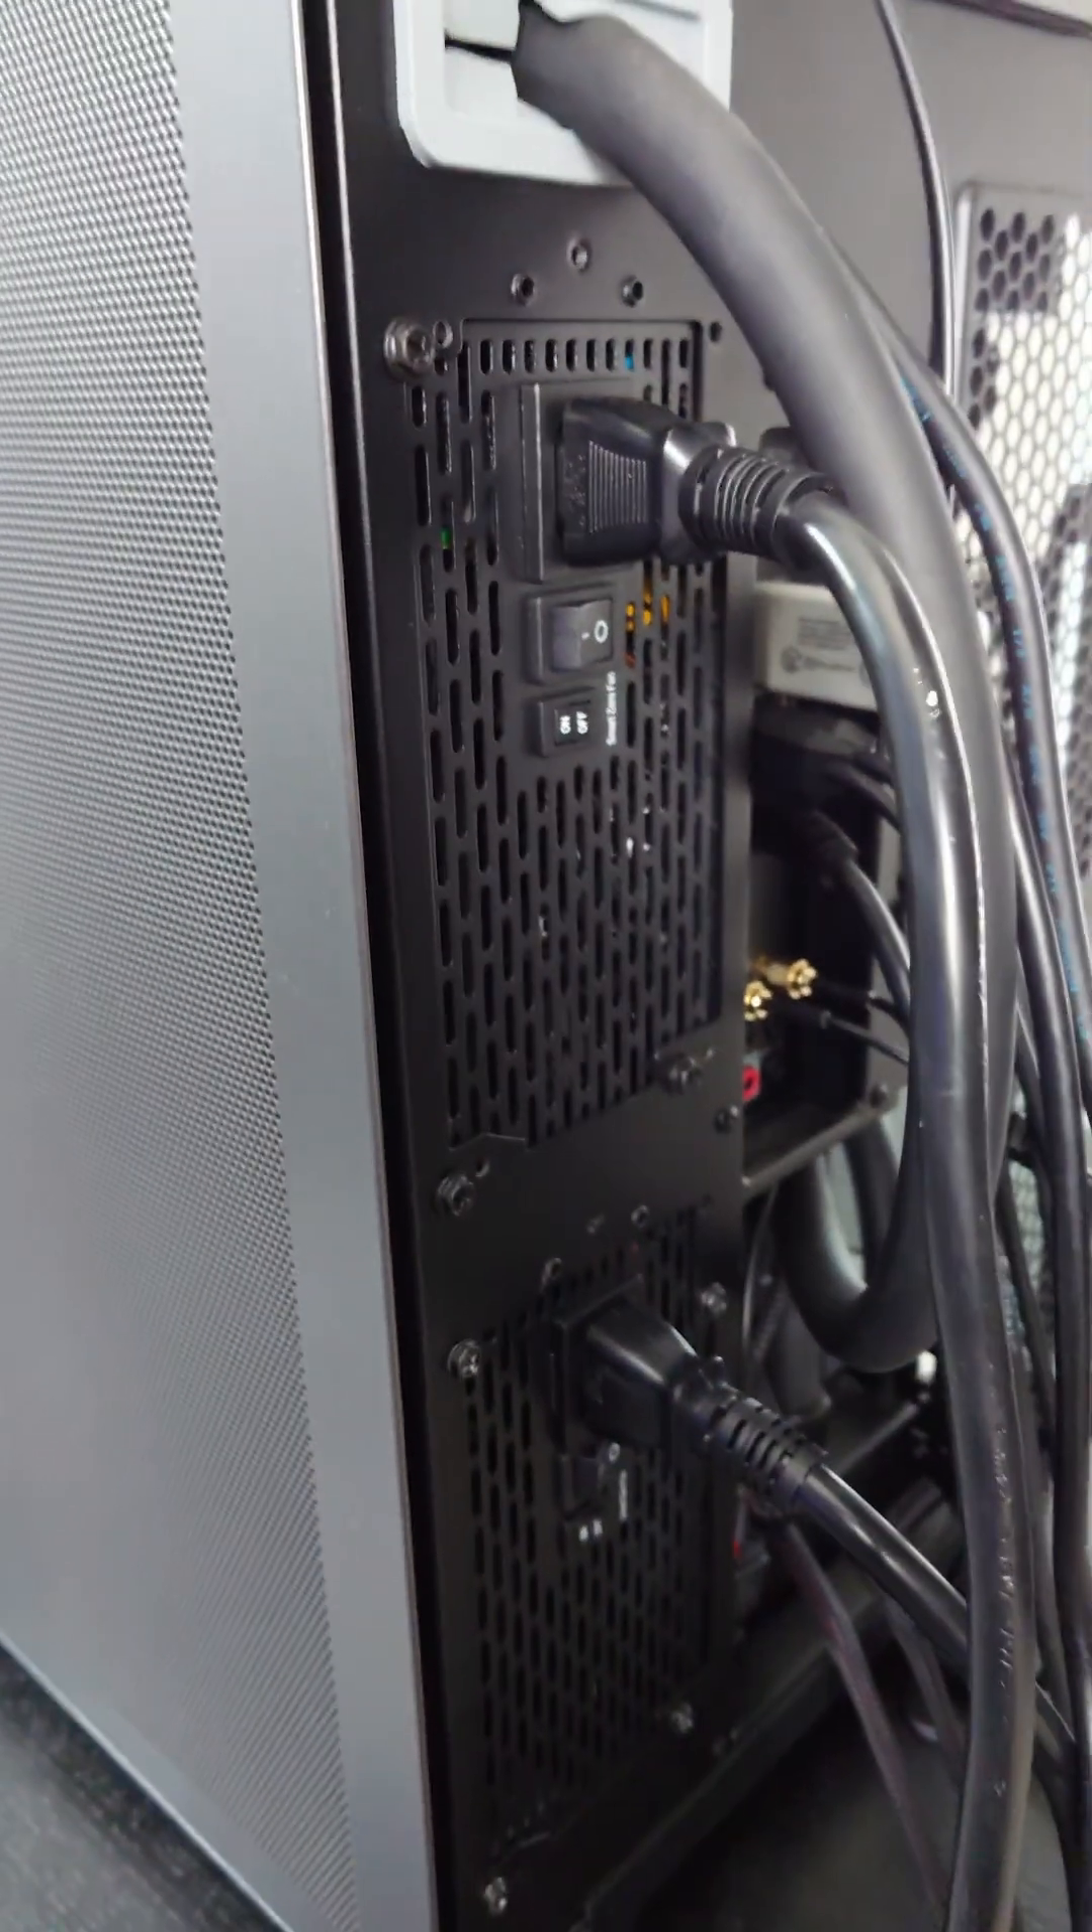Power supply one is plugged in, and now power supply two is plugged in.